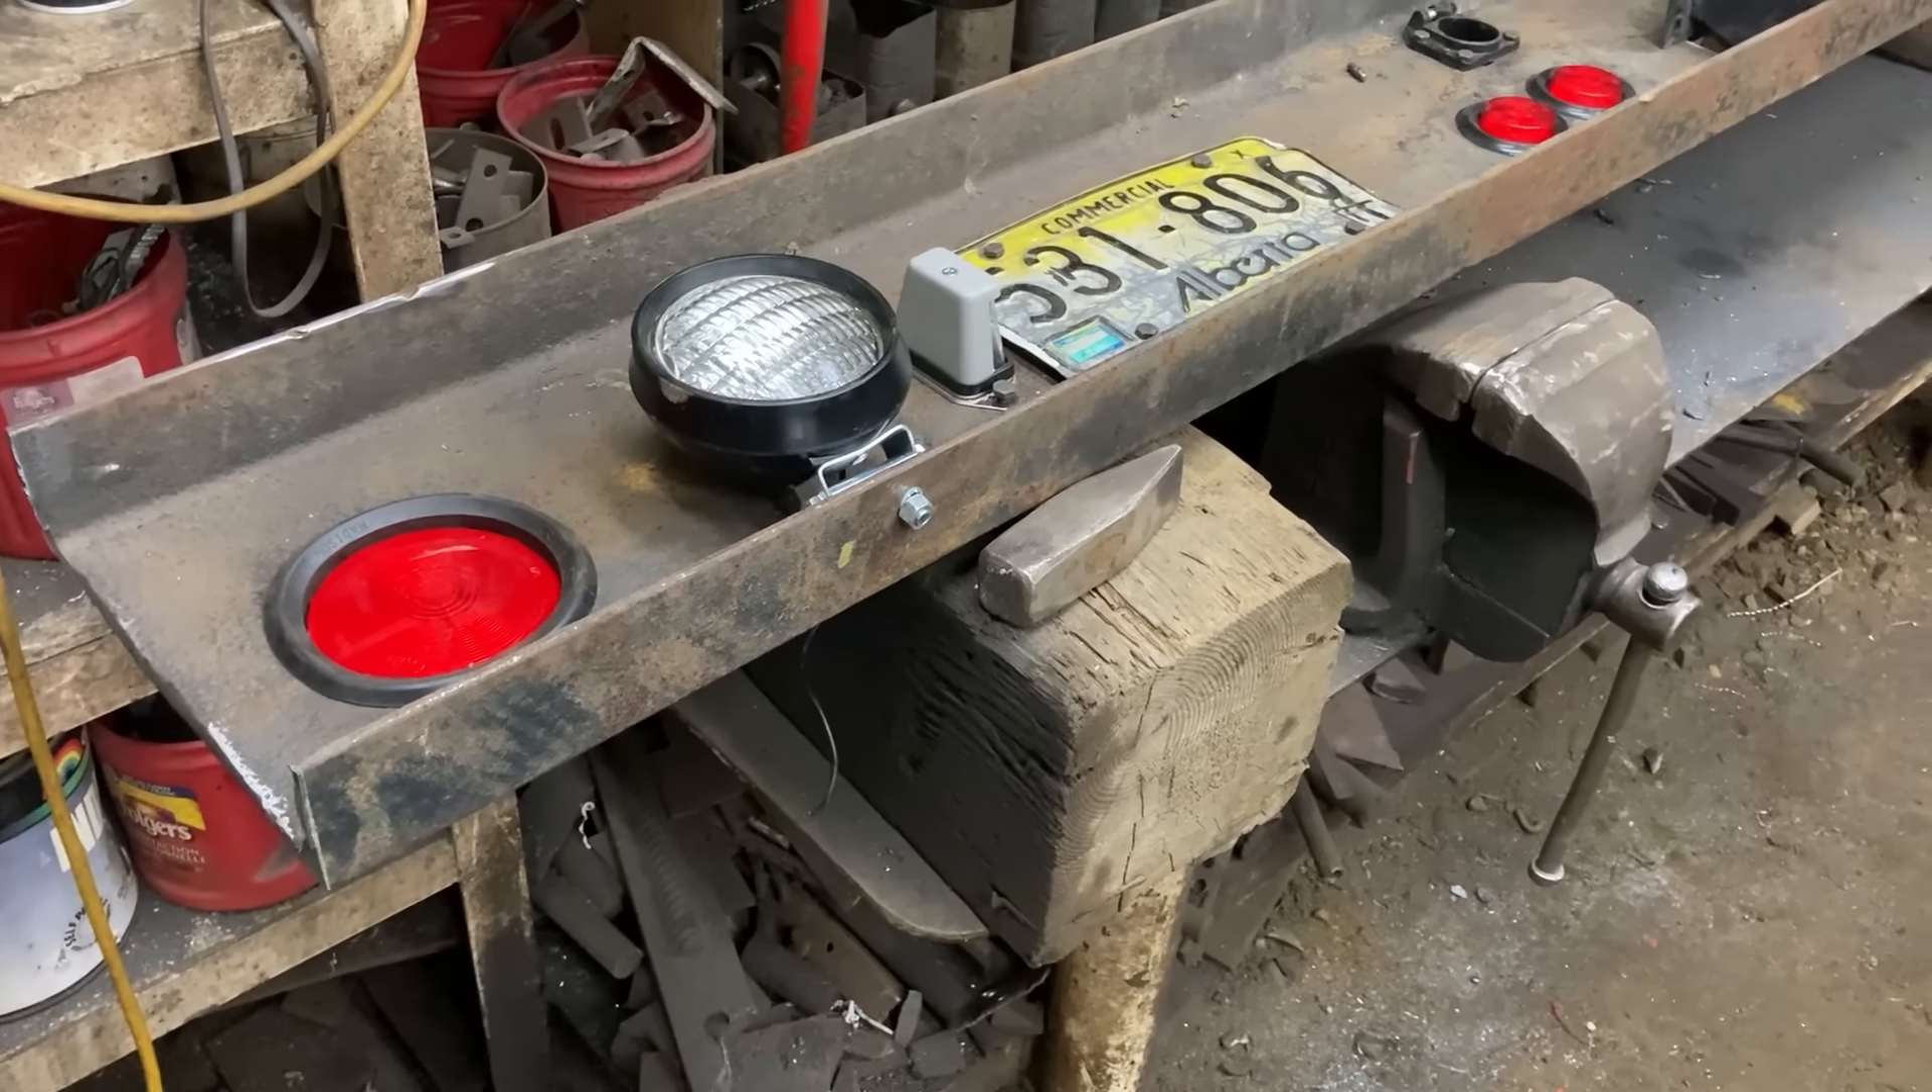All right so I got the 38 GMC service bumper service box bumper assembled.